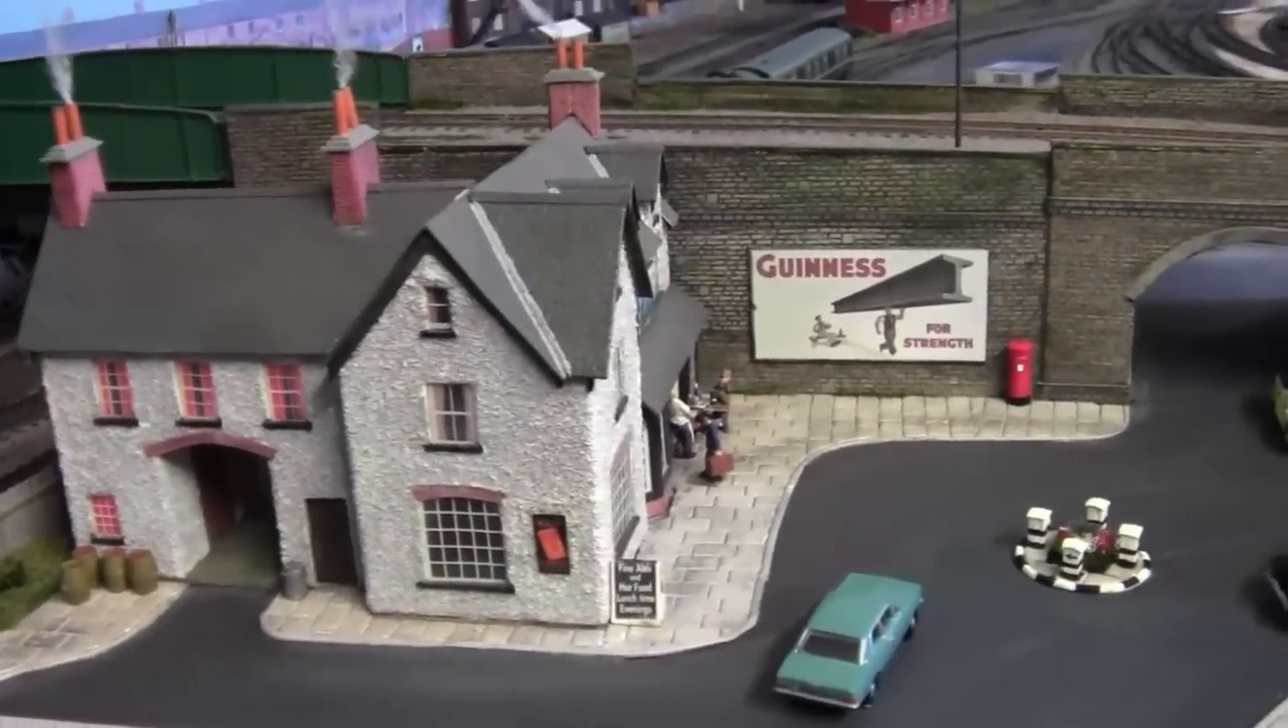And with that mini roundabout put in place it really does finish off the scene.